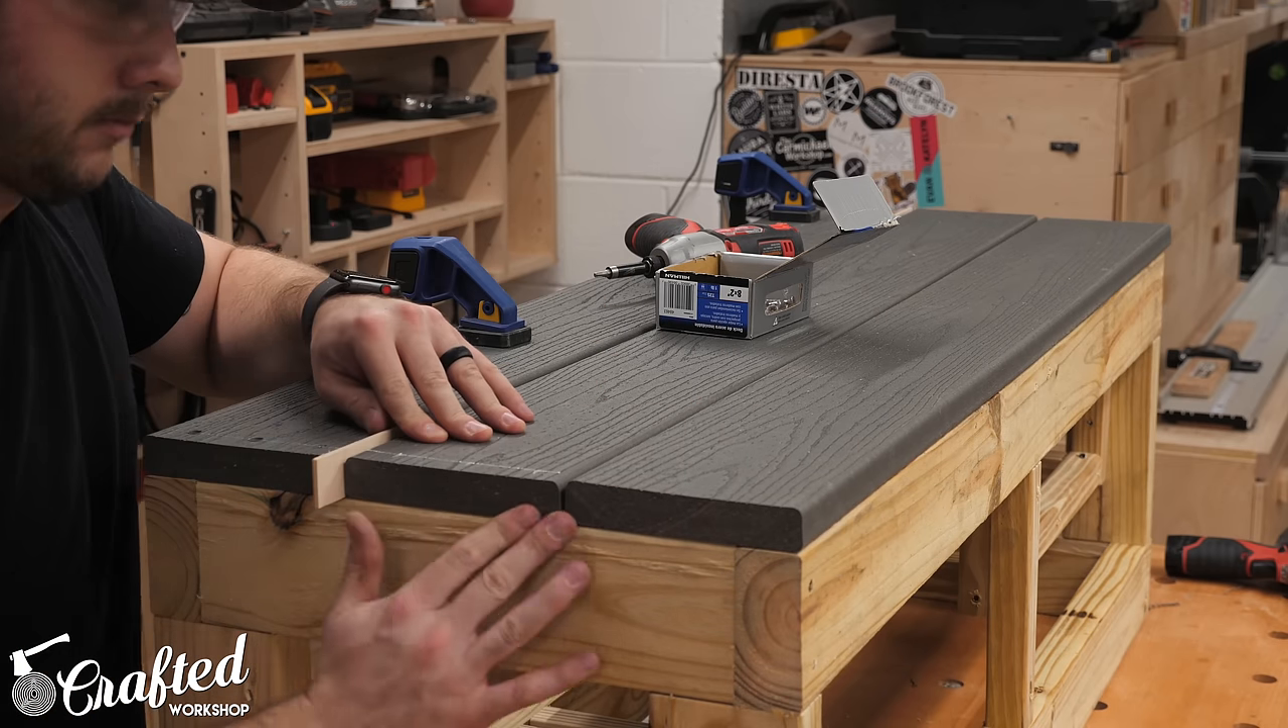The first boards to add were the three top boards, which are flush with the edges and ends of the frame, and the boards are spaced about an eighth of an inch apart.